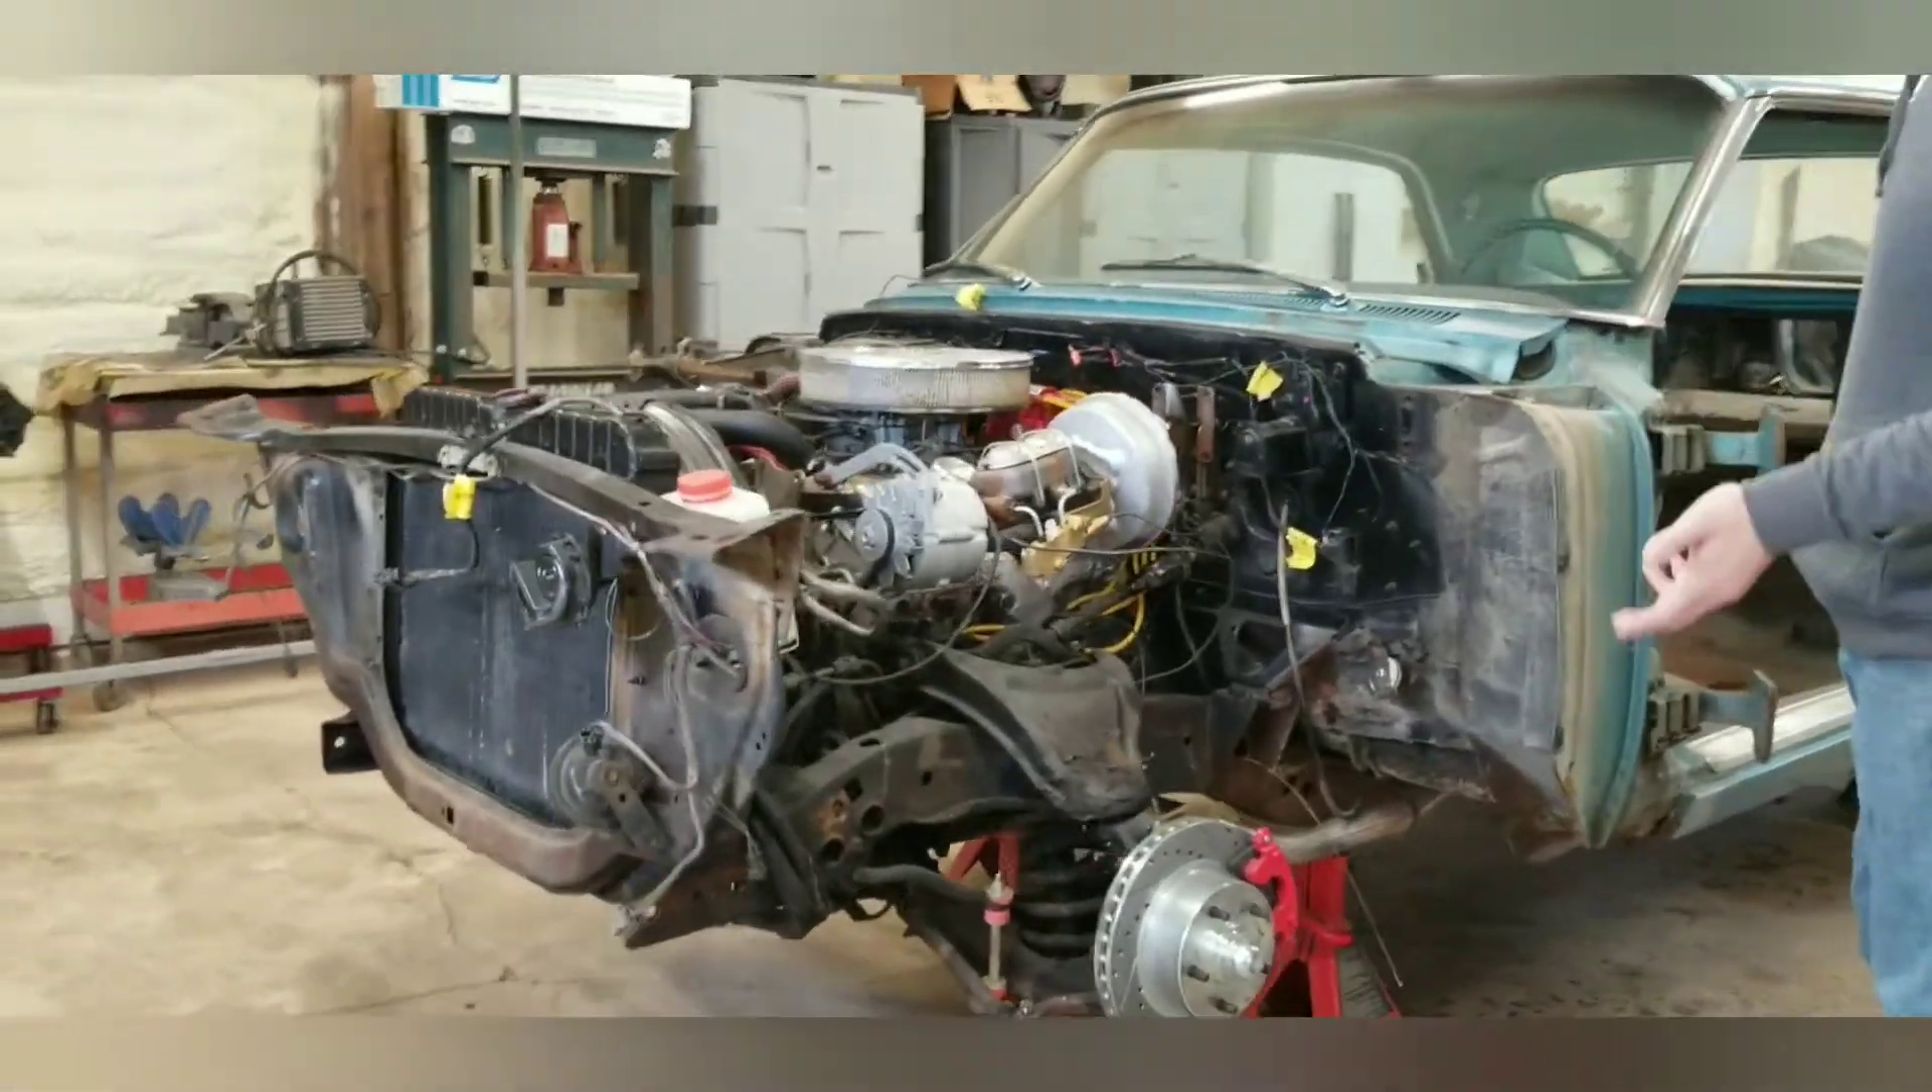We got most of the teardown done still got the windows and trim left to do.